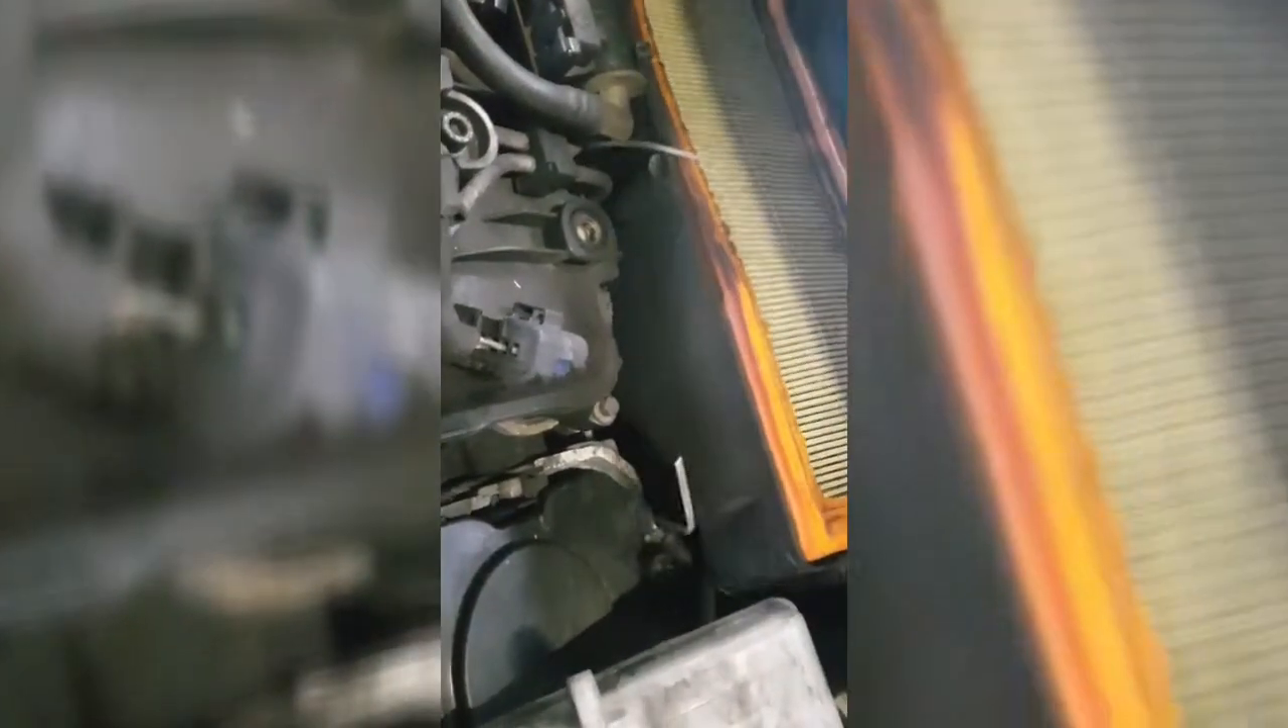We've removed the air box top cover and now we're left with this bottom one.